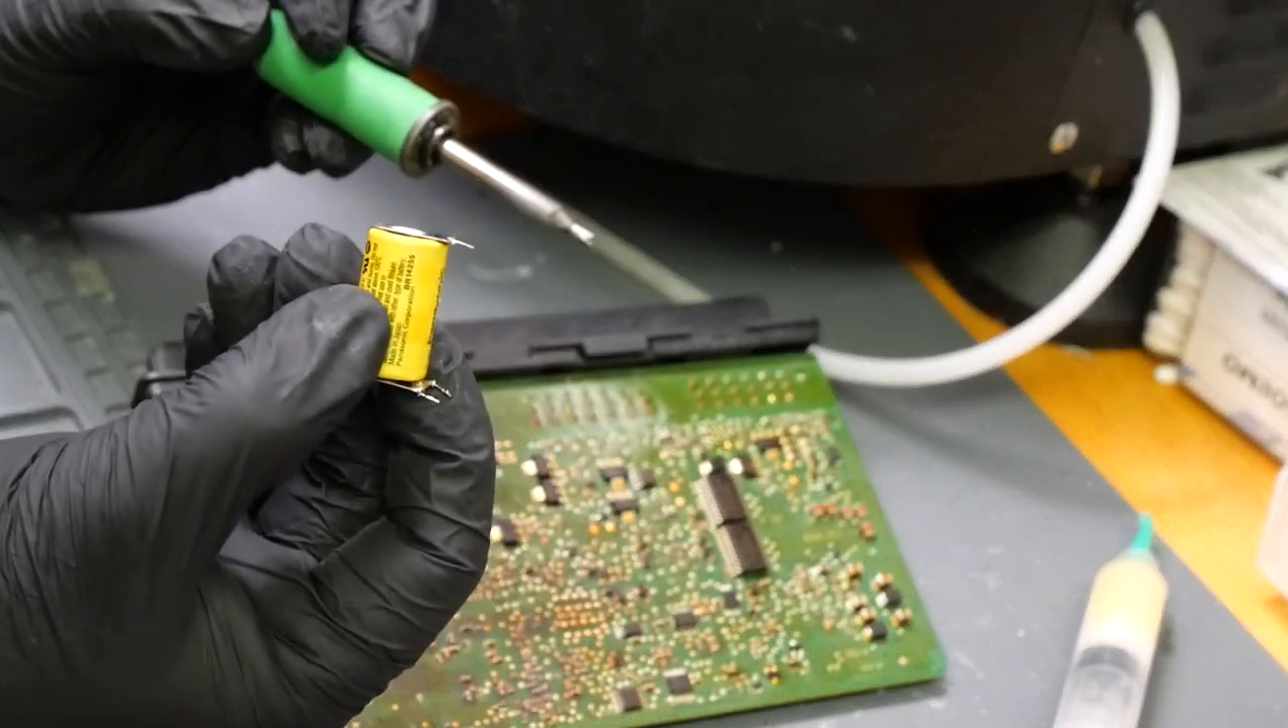All right, we've removed the lithium-ion battery and now we're ready to put this board on the machine.